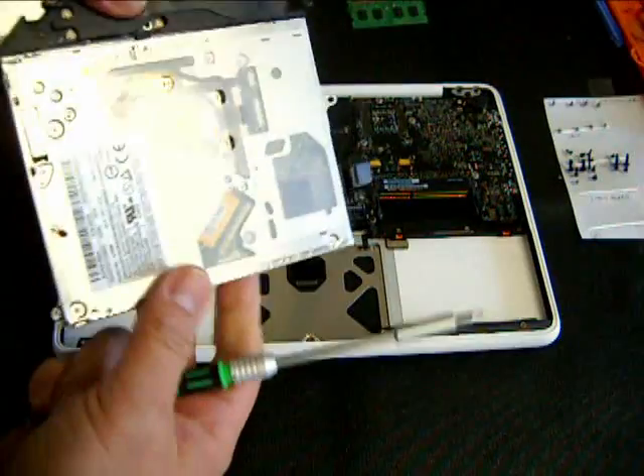Okay so I just remove the optical drive.